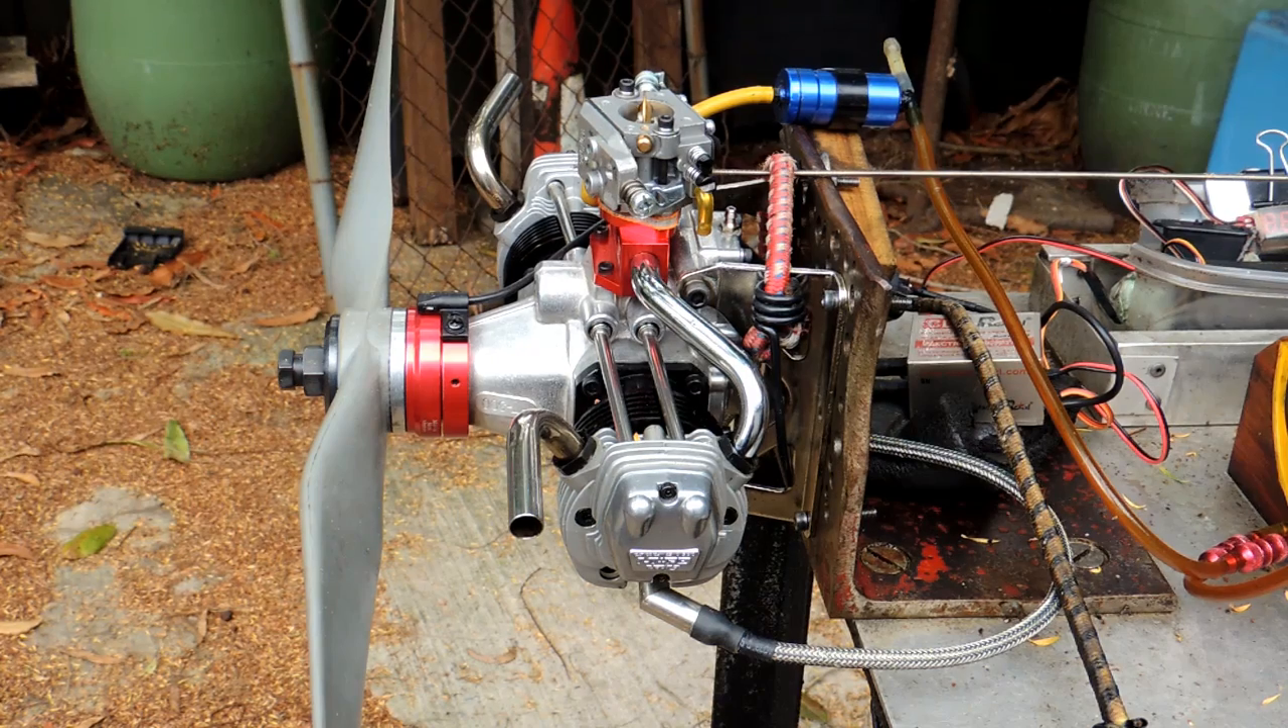Ok, we're all set up for a test run now. I've got a 20x10 APC propeller fitted.